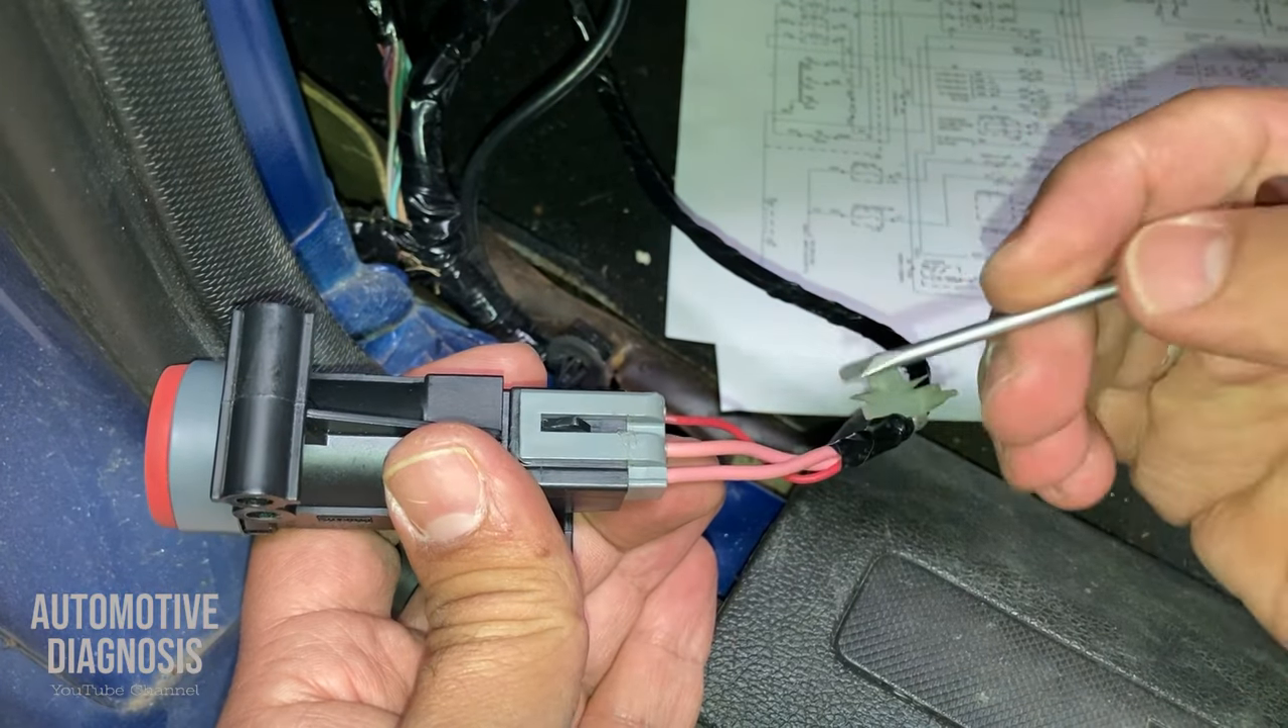I already removed the fuel cutoff switch i haven't uh disconnected the connector yet.